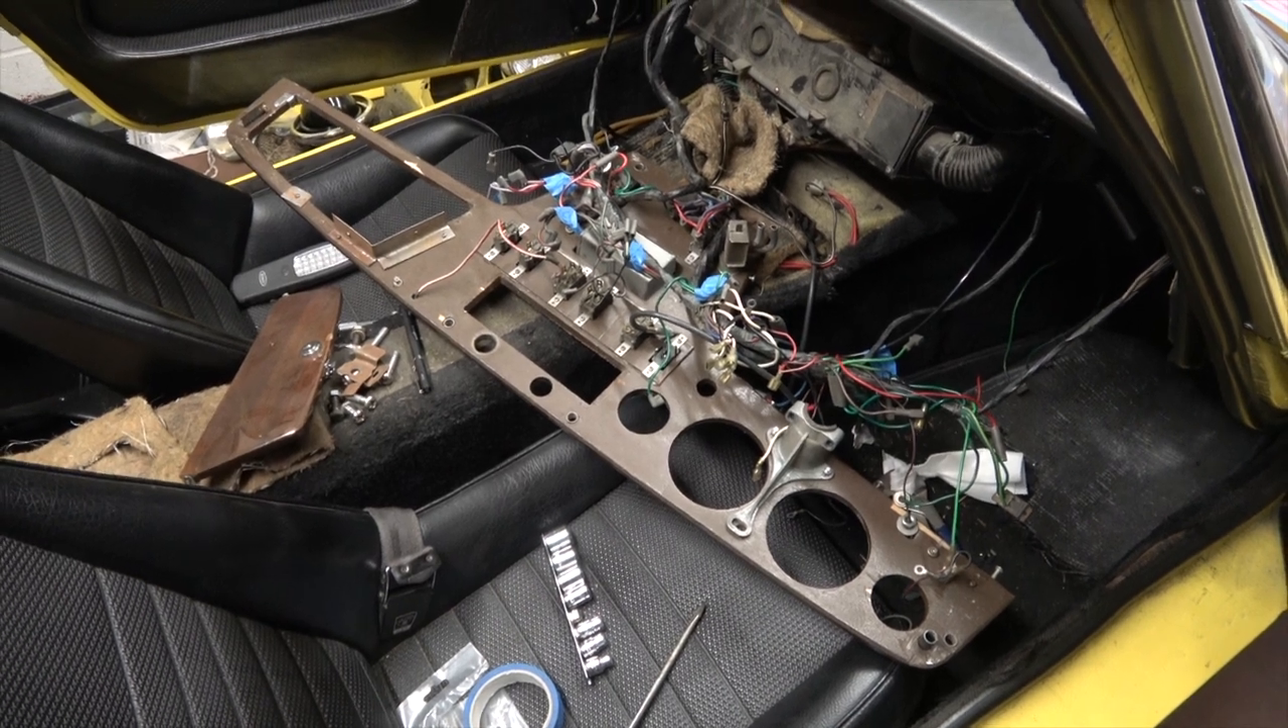As you can see now we've got most of the instruments out and the wiring disconnected and labelled.